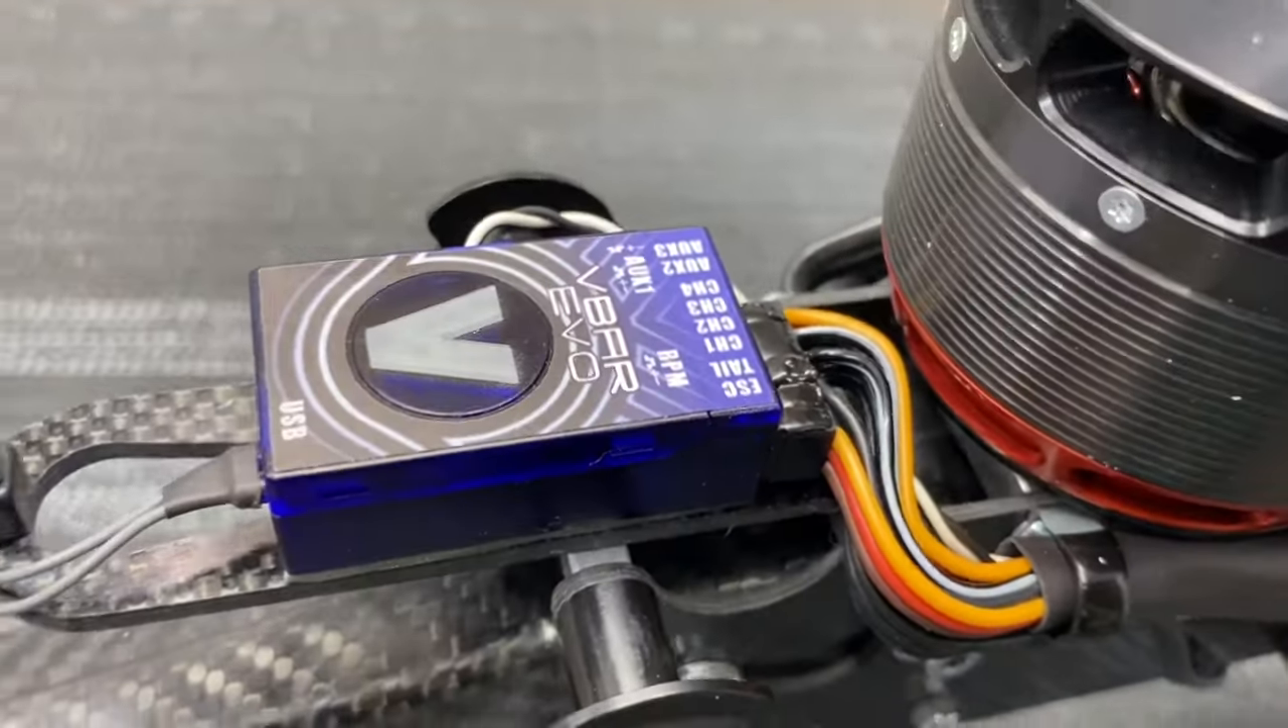Wiring is complete so all of our wiring is done evo is all wired up.